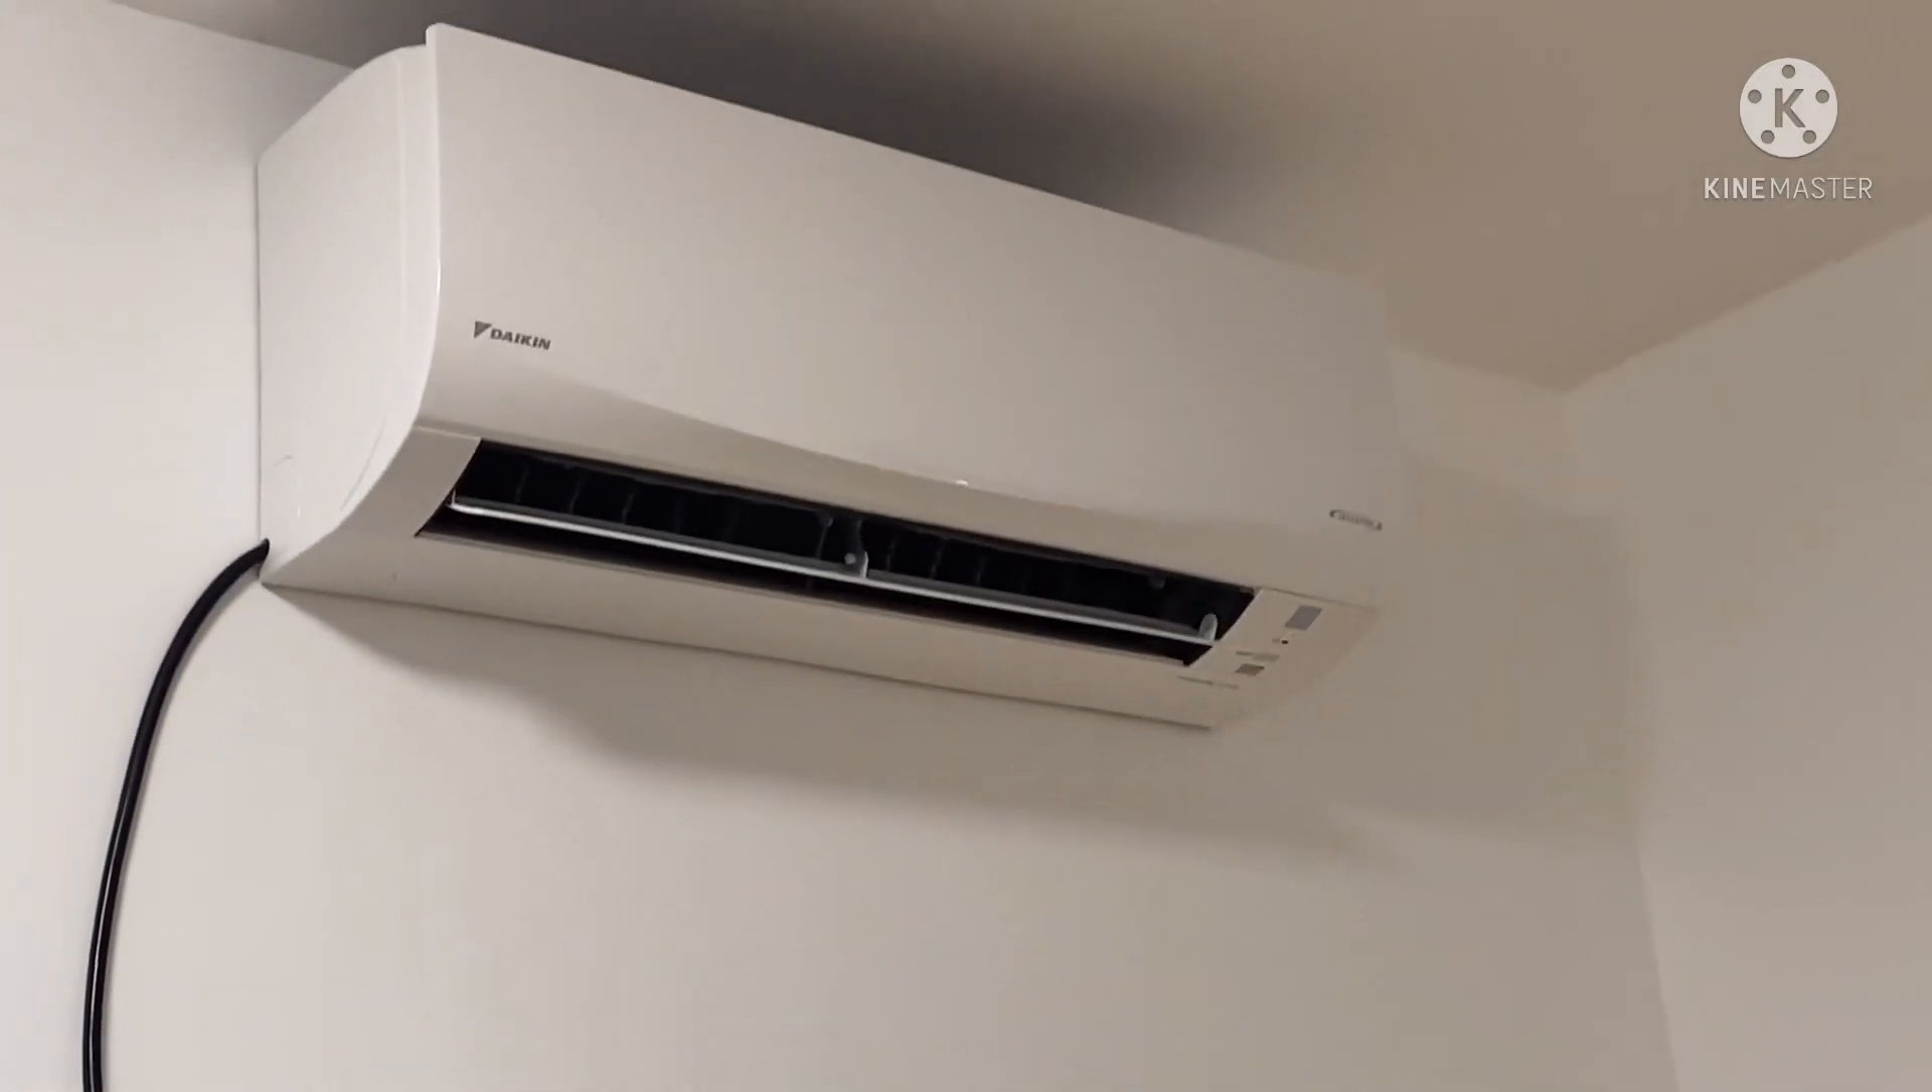Ginawa na yung aircon namin Ikinabit na siya.